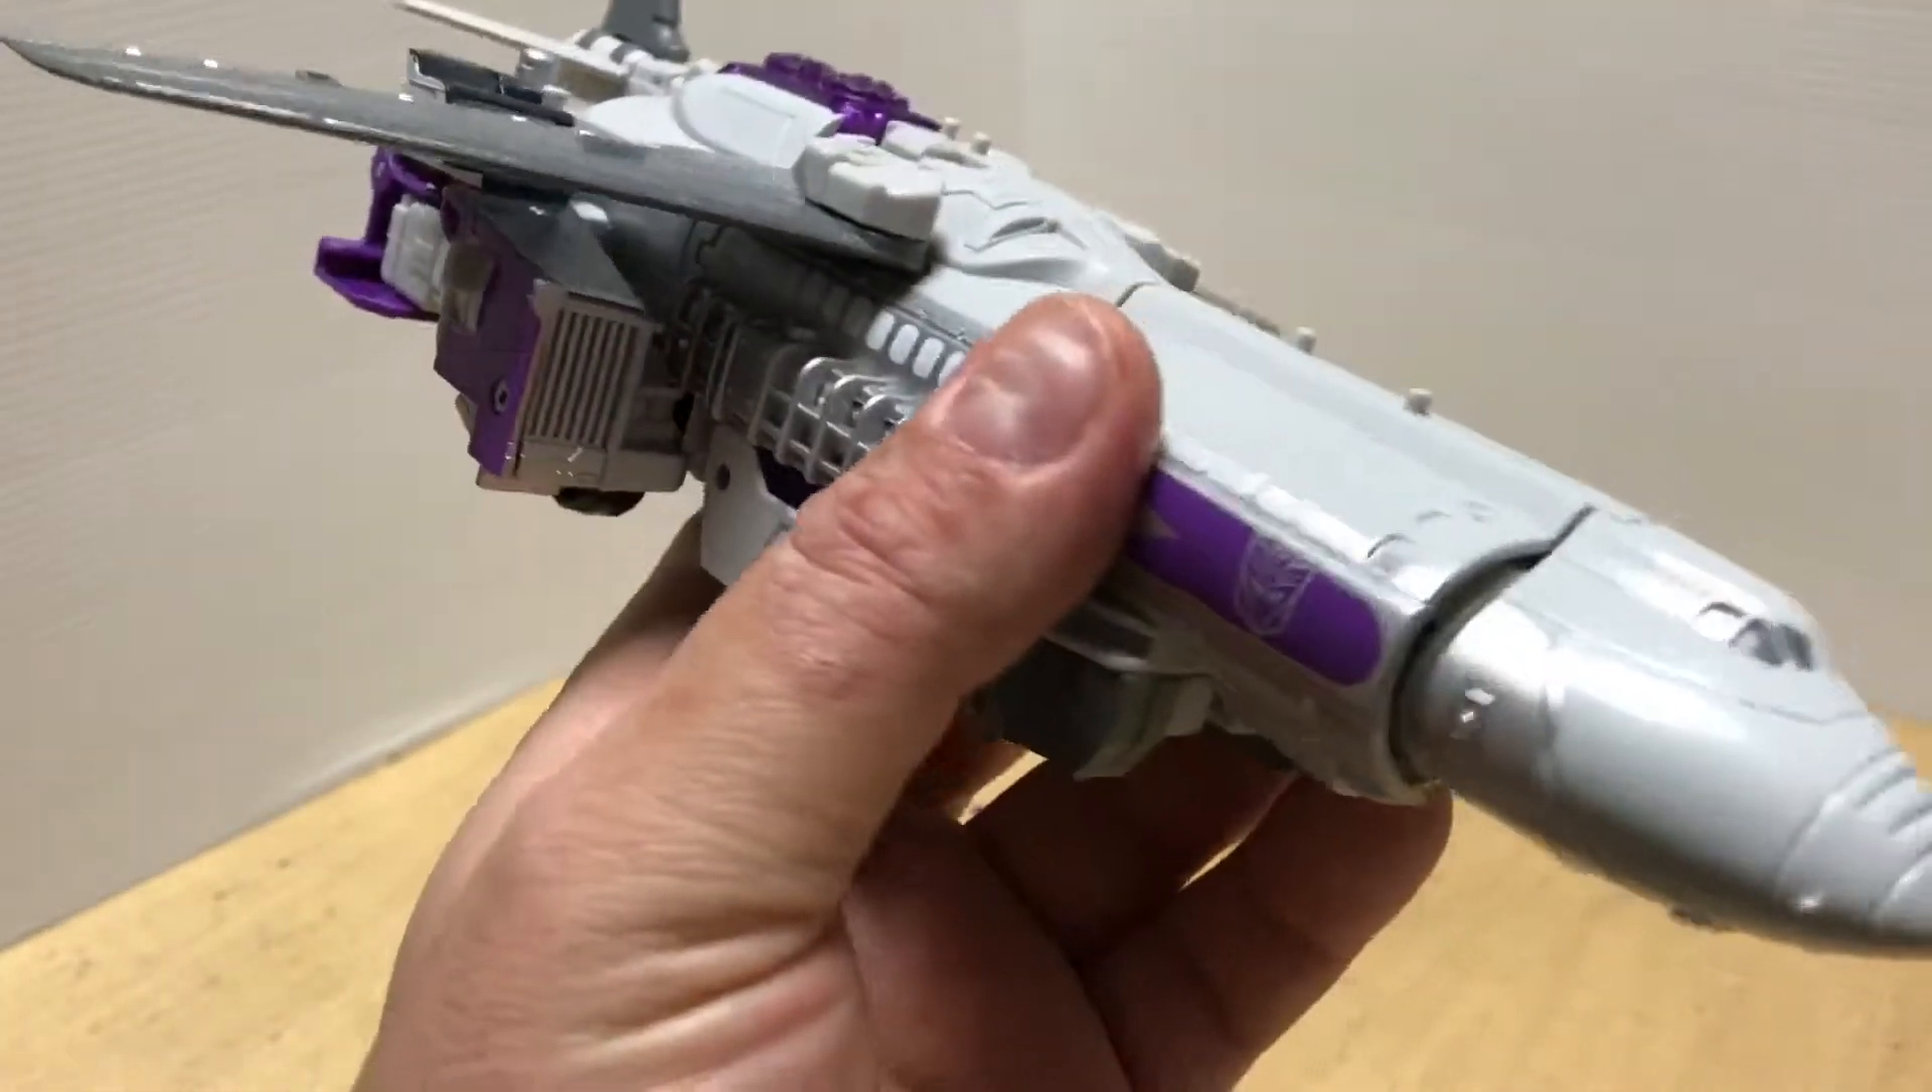You got the truck parts hanging off the sides there.